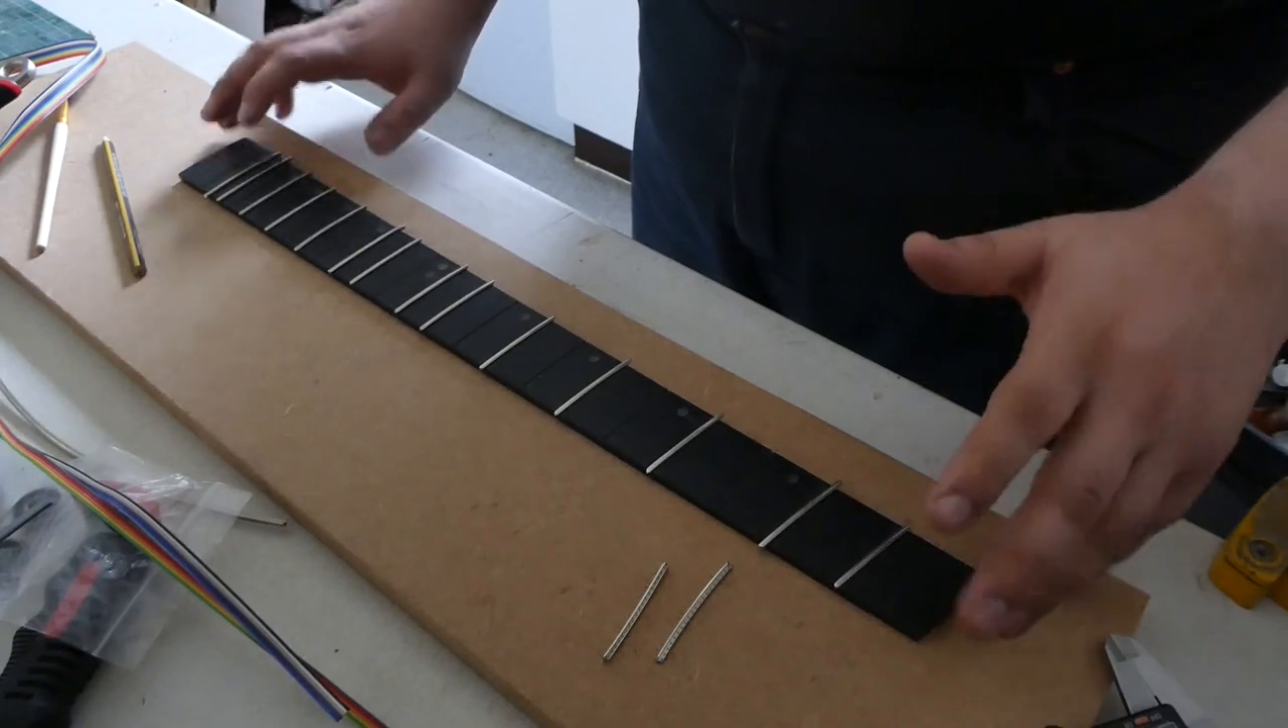I've got the non-LED frets hammered in.